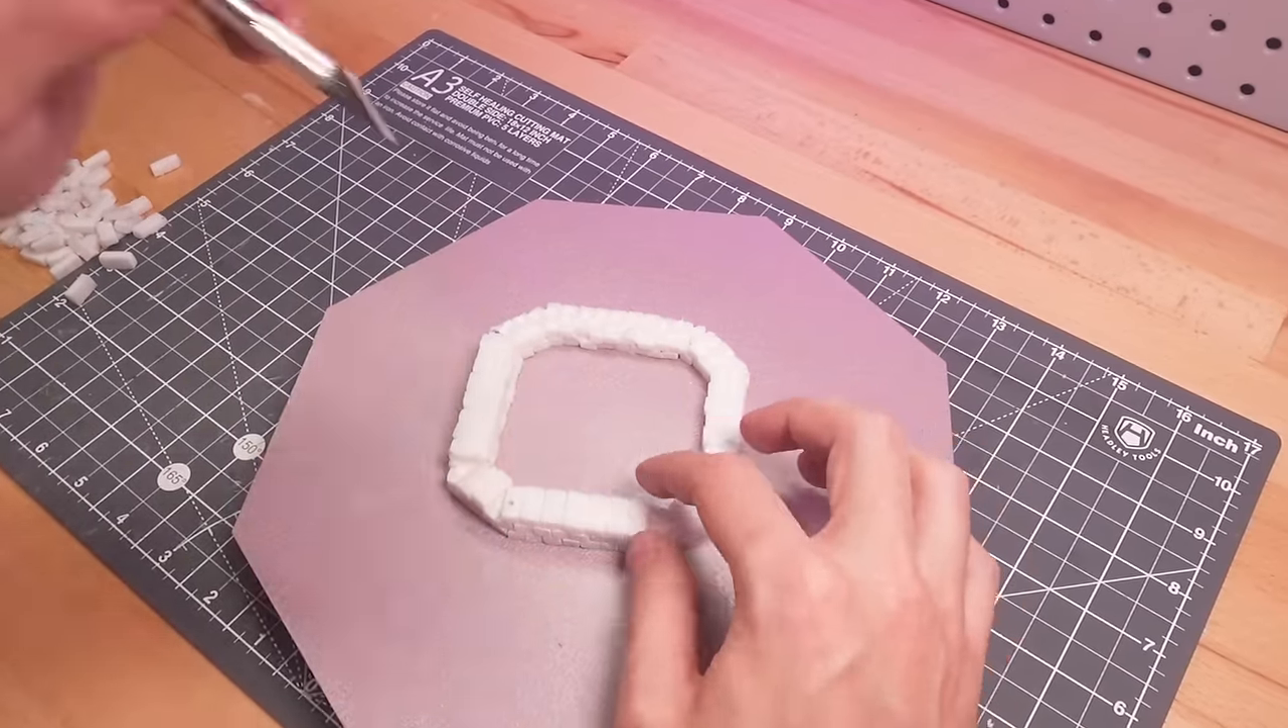I then added the brick foundation layer by layer, cutting the bricks as needed for the corners.